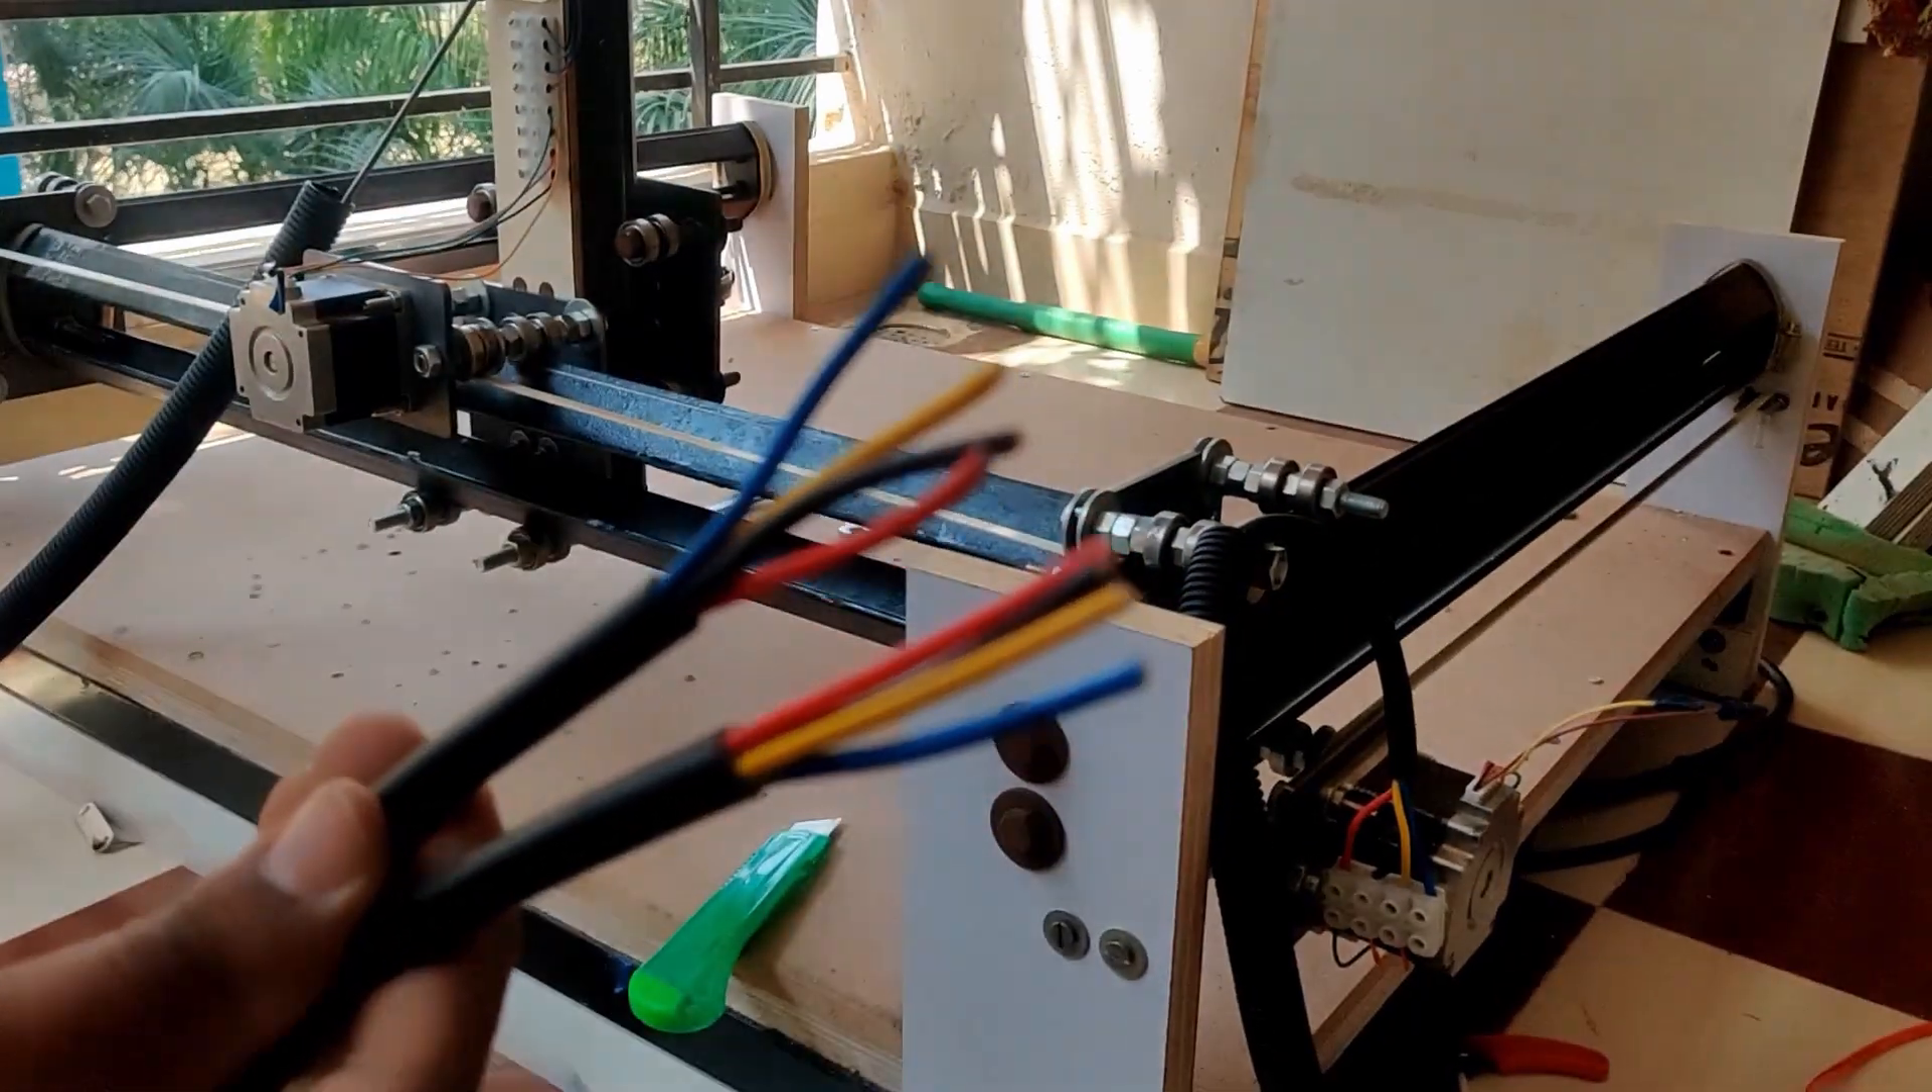The x -axis you need two cables, I already removed the shielding before inserting them into the pipe.